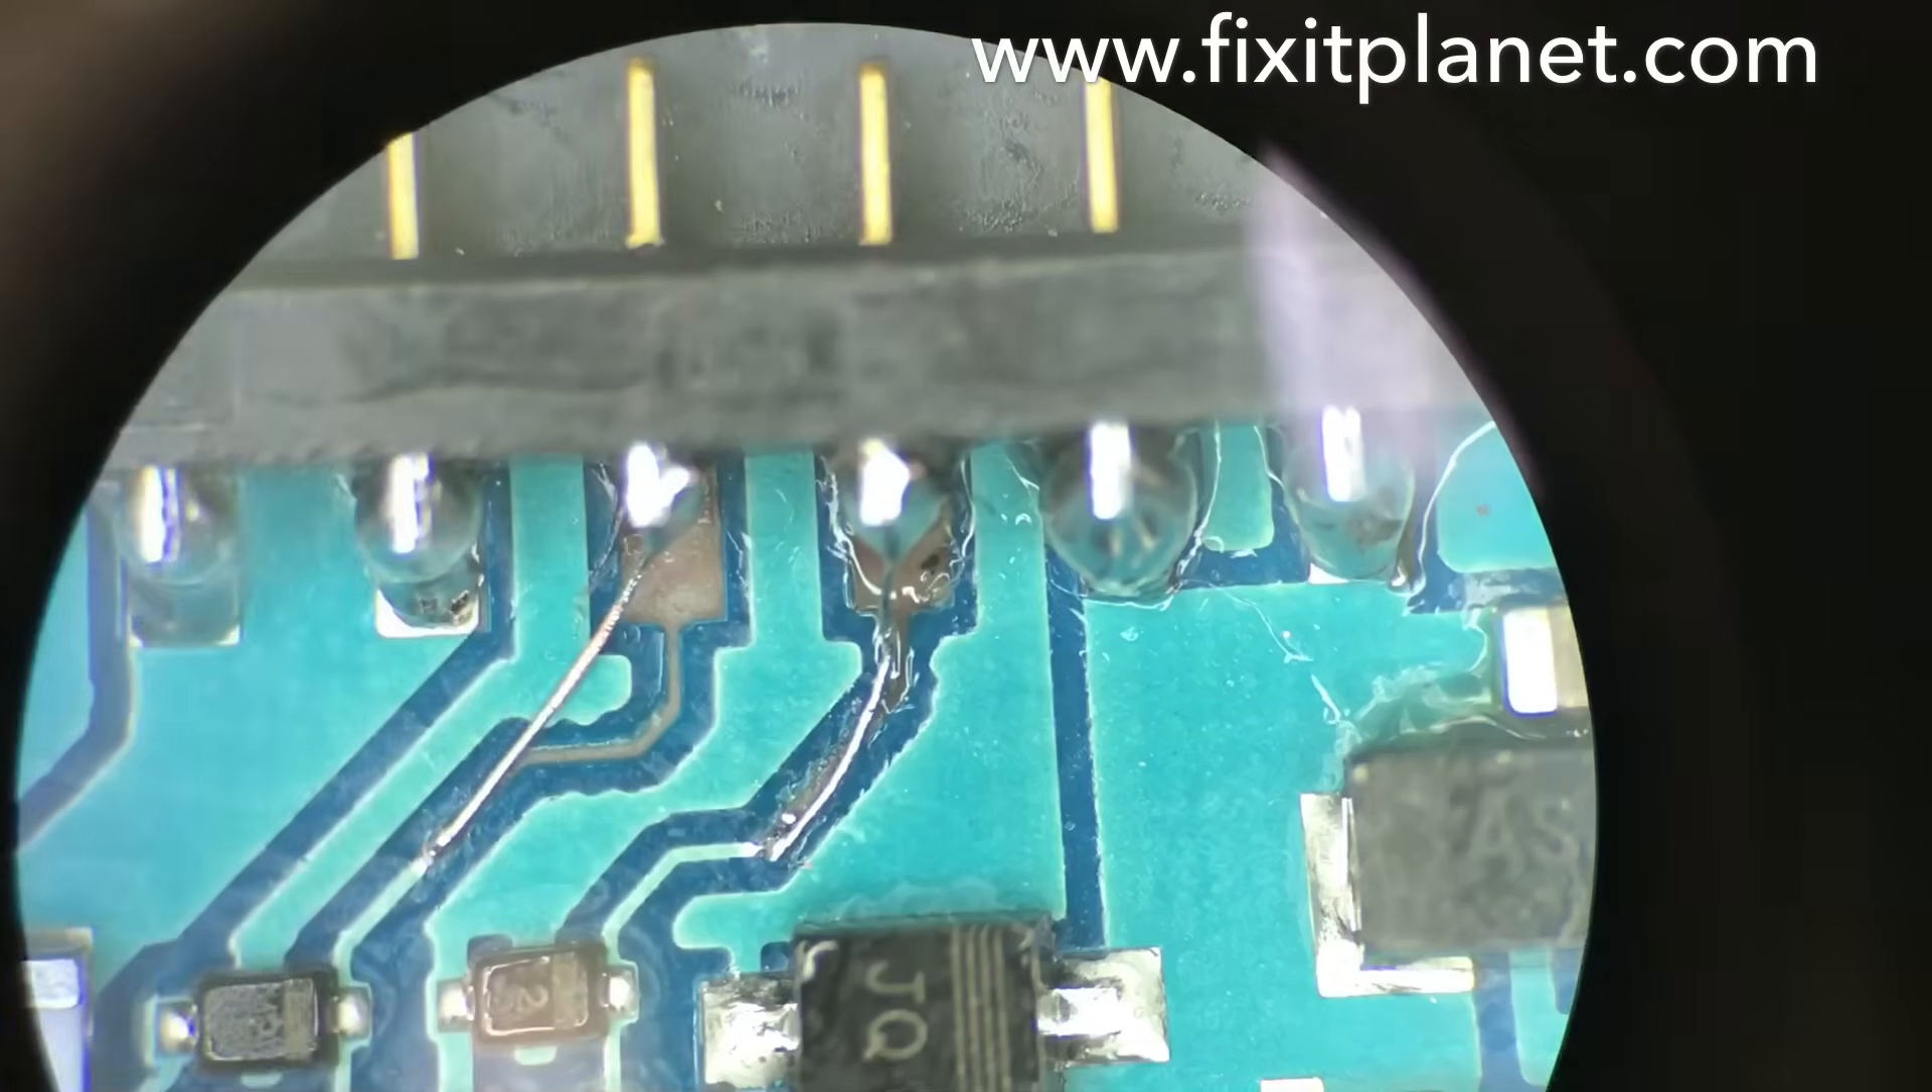That's our jumpers running over to the two posts that they correspond with.